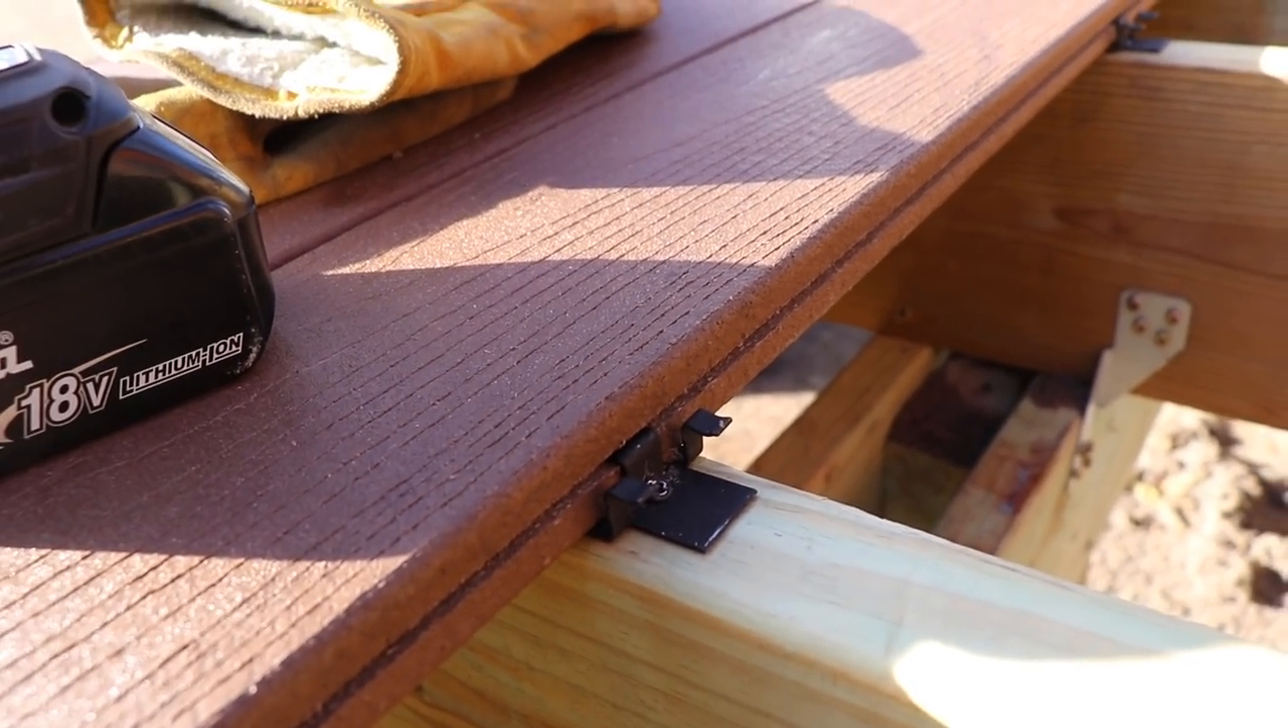And you can see right here that the clip goes in, connects to the board, and the clip actually holds the board in place.